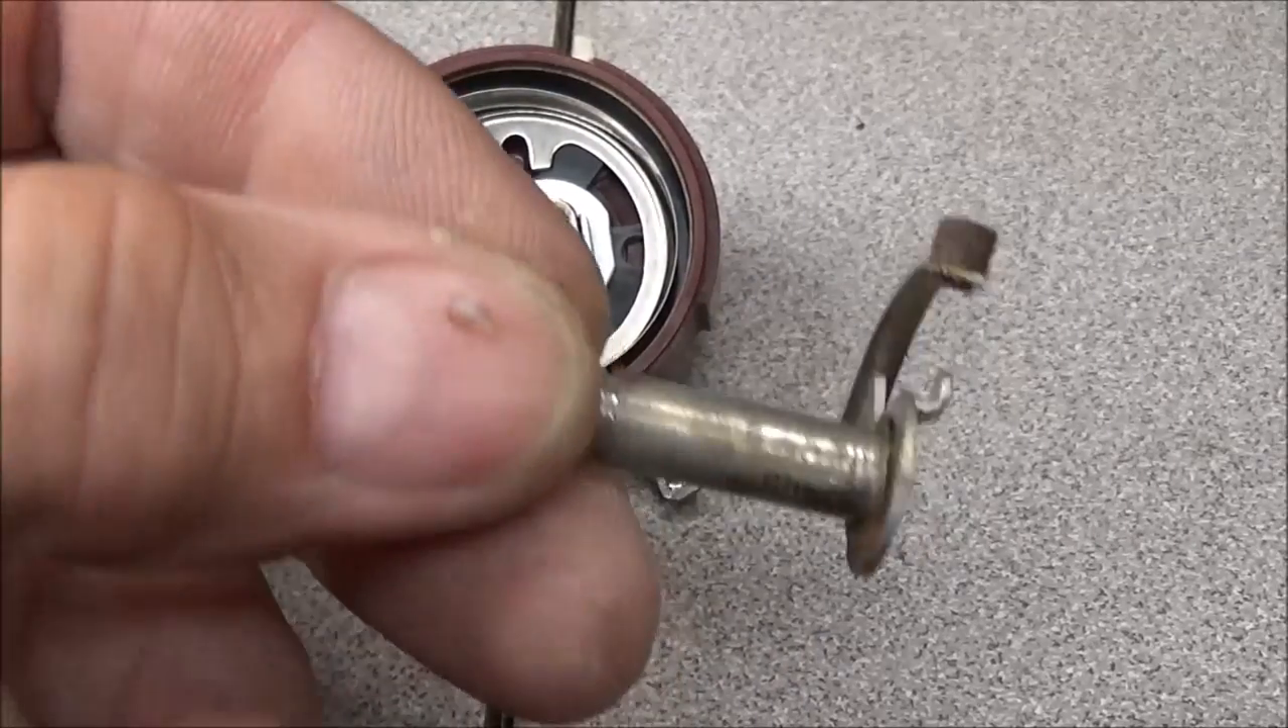And as you can see our shaft is out with the wiper.